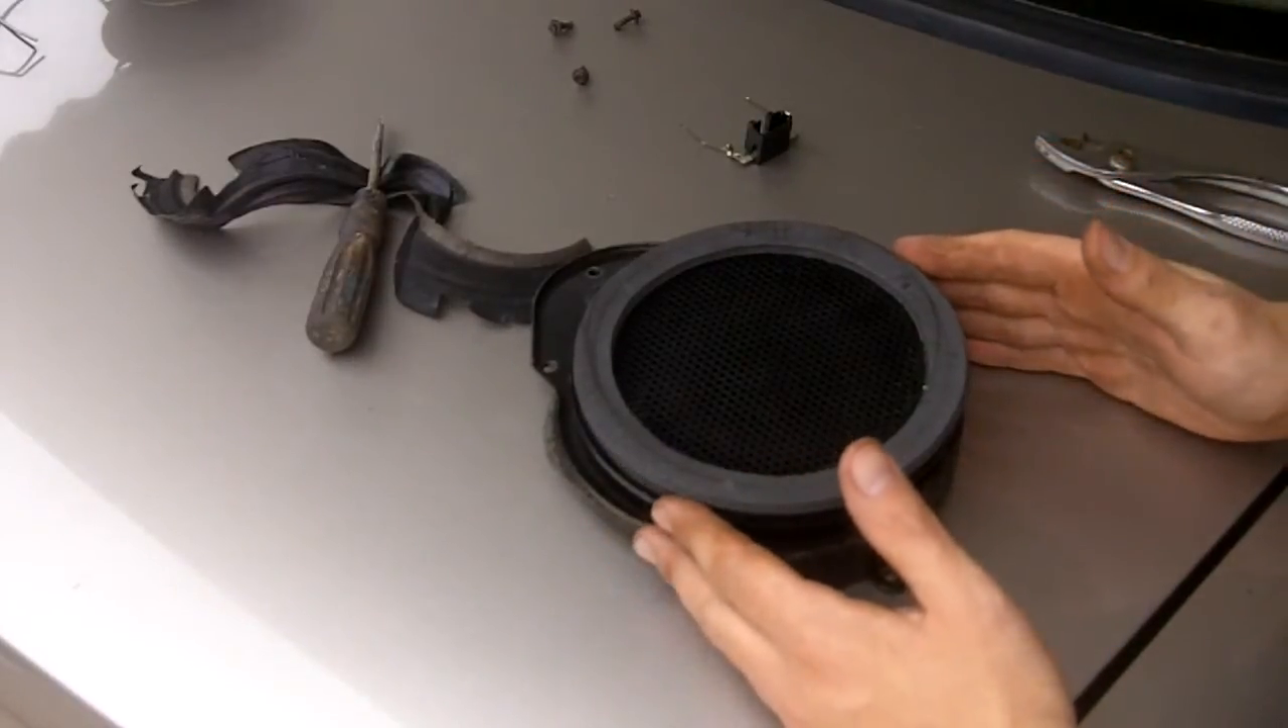Um, I got the speaker out.